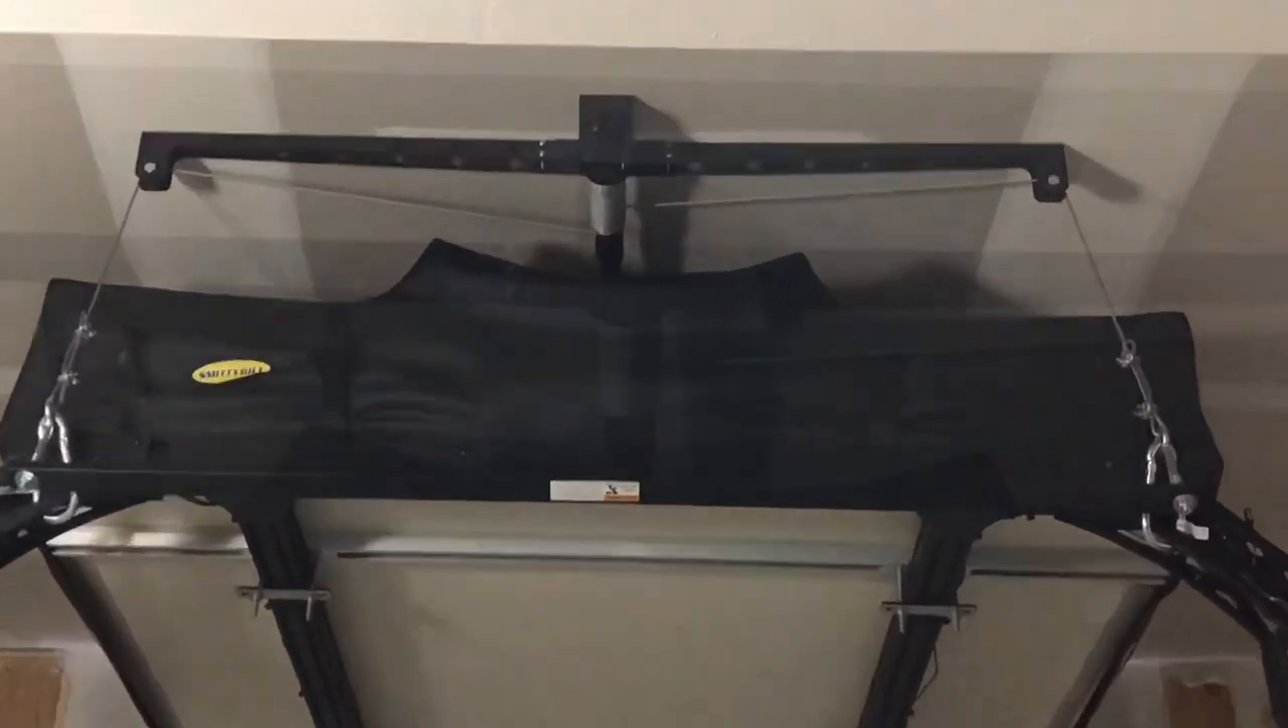Well as you can see I was successful in getting the half rack as well as rooftop tent up with the hoist.